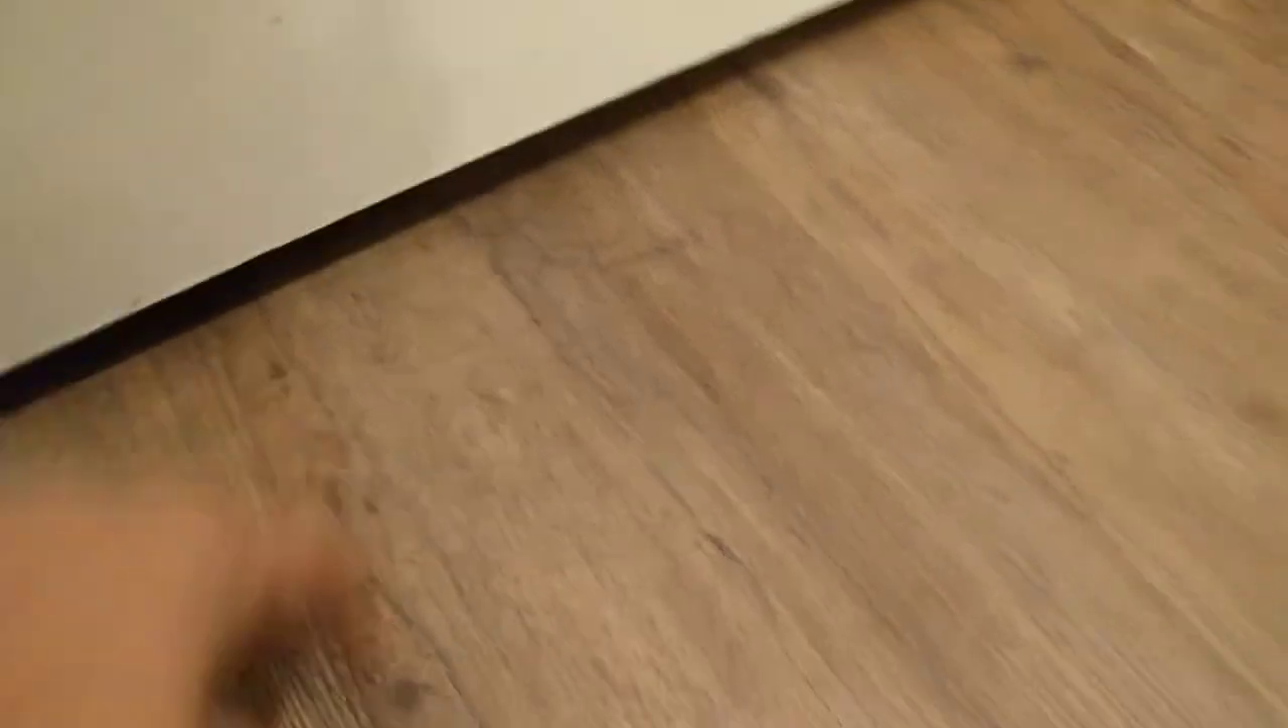But you can see there's a huge gap for air to go through right now.